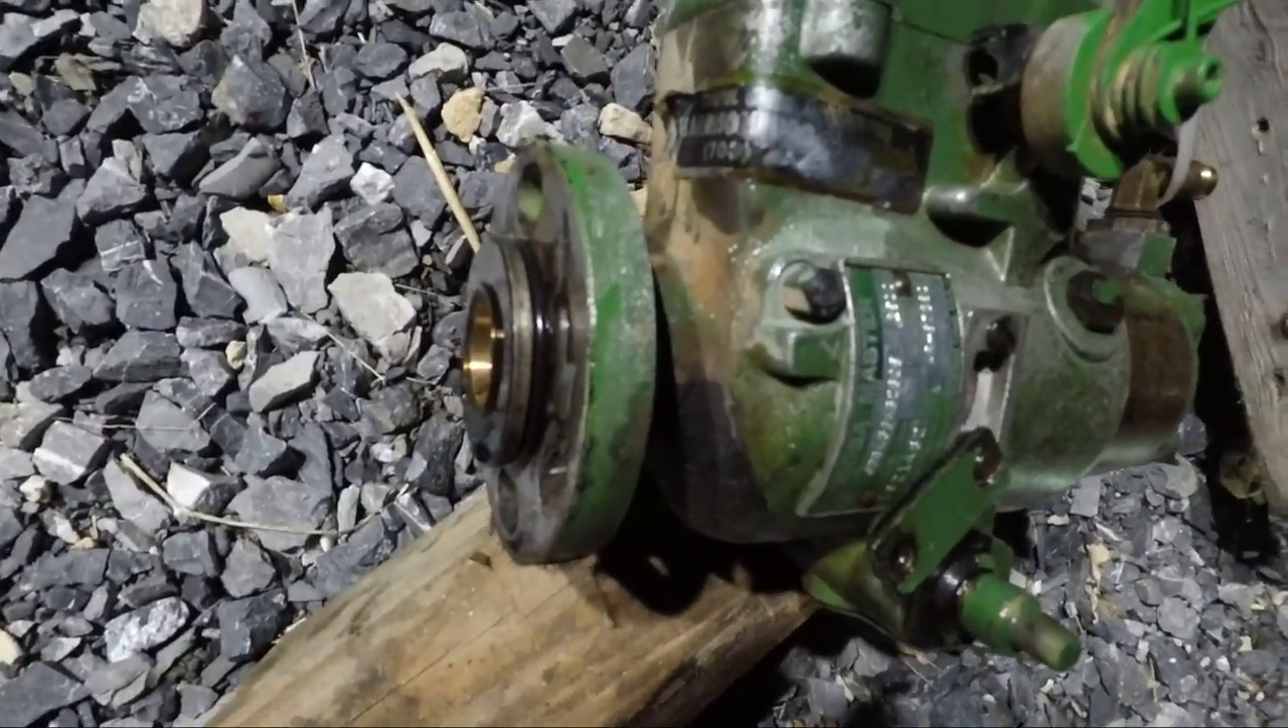So now we have the pump off. There's the drive end.